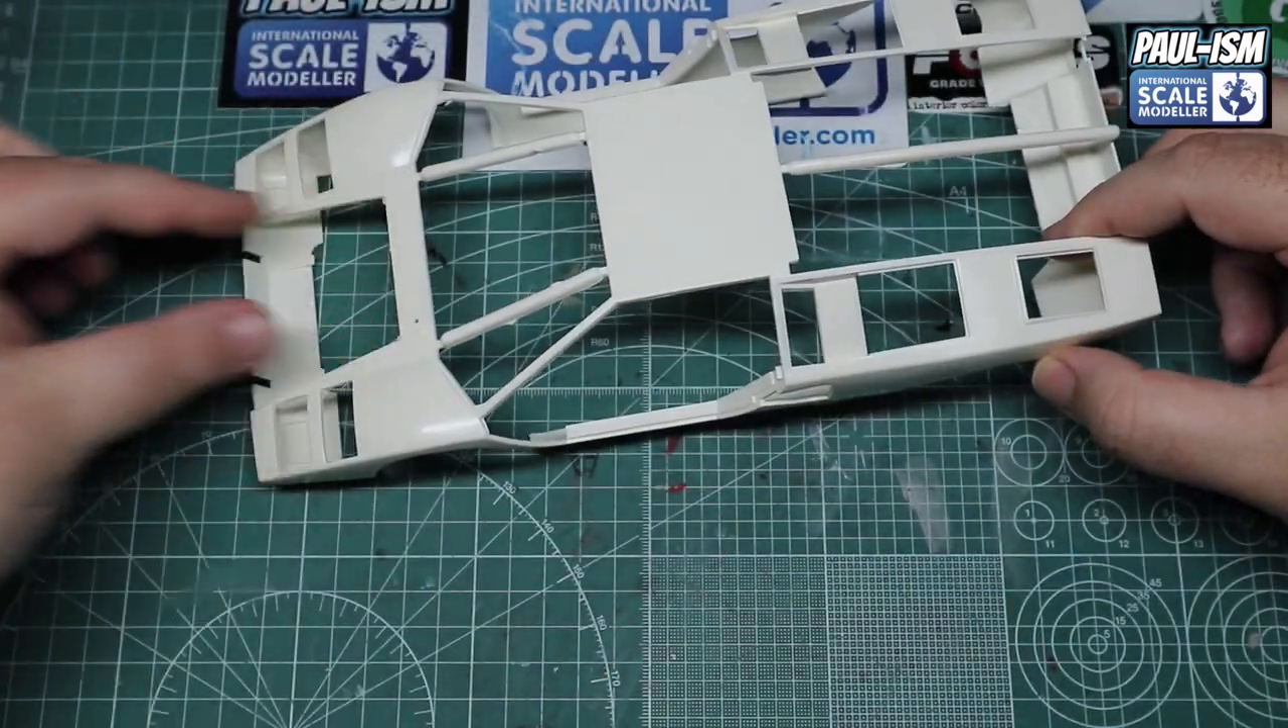Obviously, we've got the doors to go in.